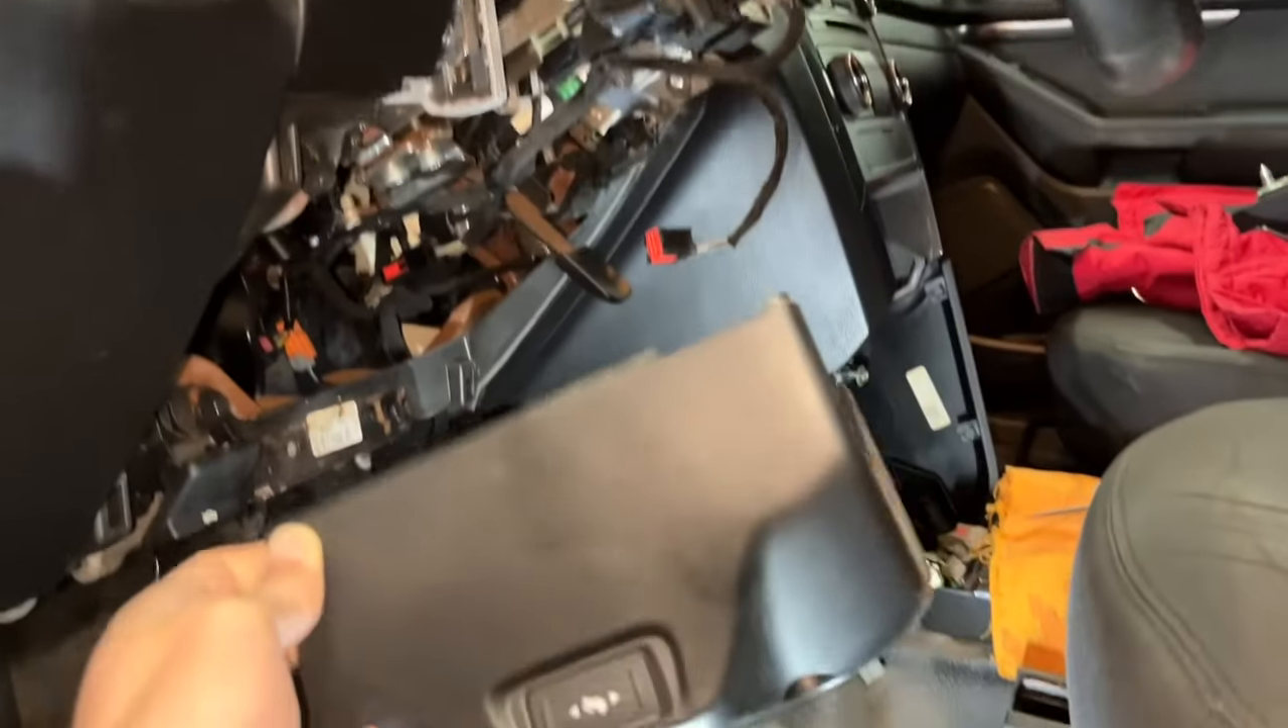I got this off. This is the lower shroud off the steering column.